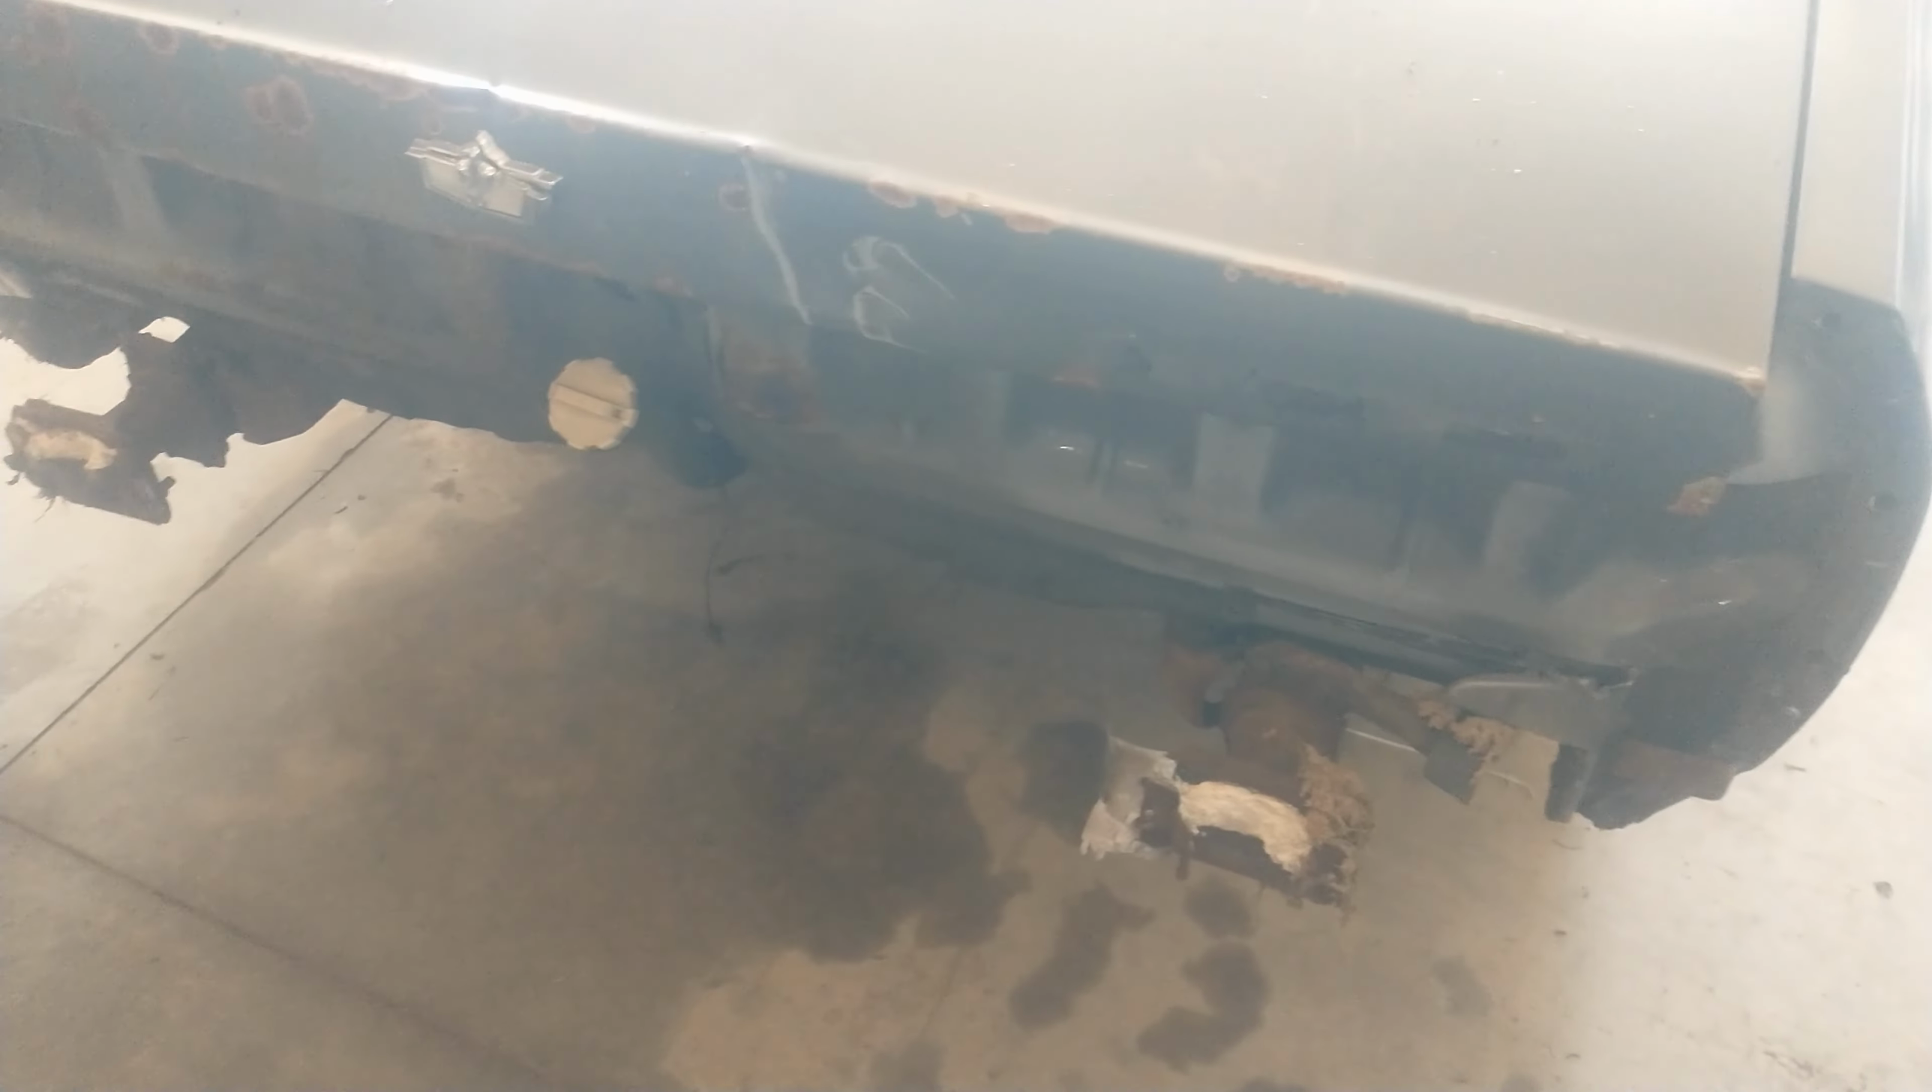I still gotta put a bumper on.